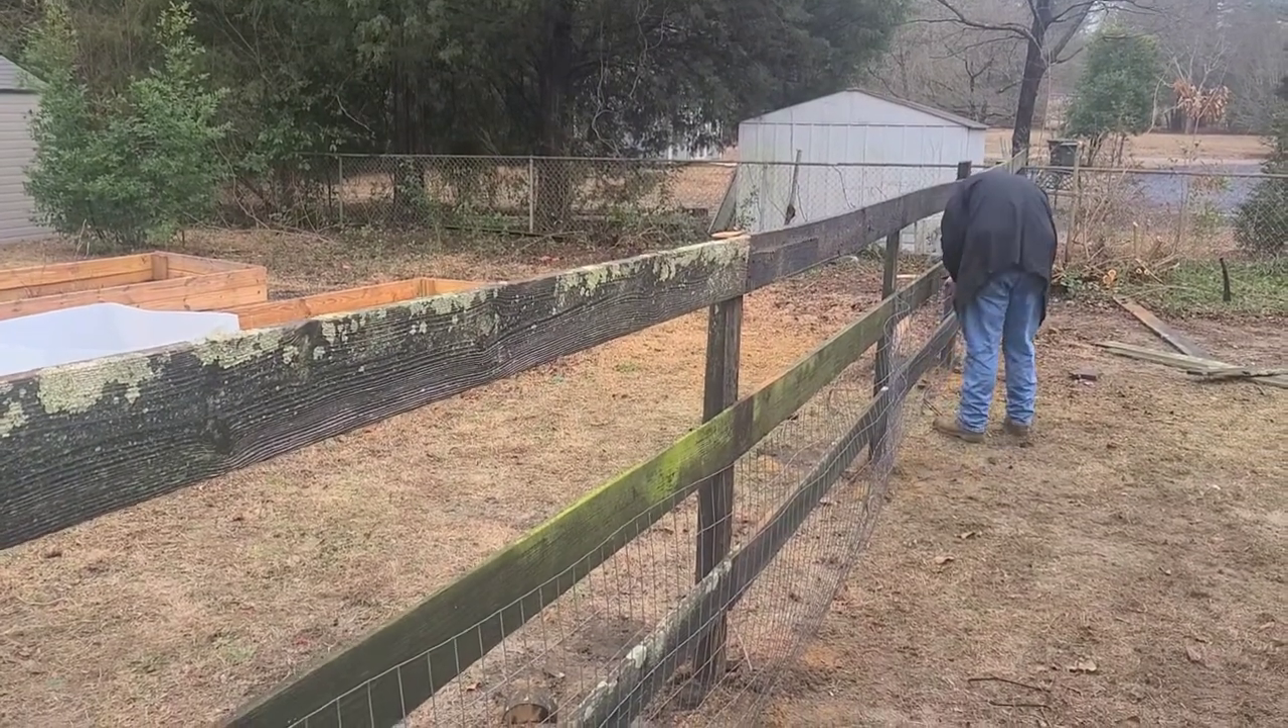We've got the front side done. Gabriel's hooking everything. All the wire on with staples. Three boards are on. And all we've got left to do is put facers on.